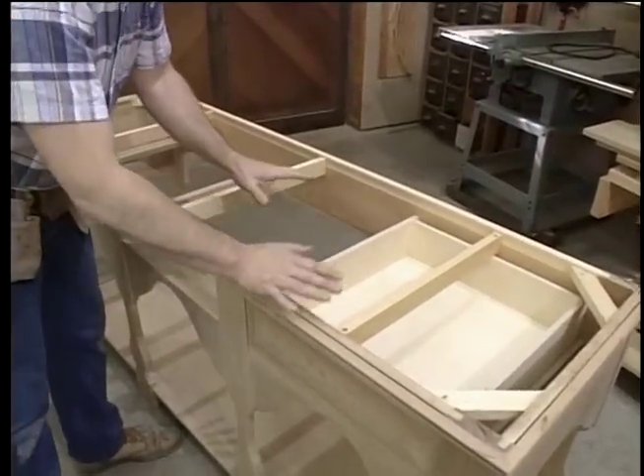Now I've removed the top so that I can show you the inner anatomy.